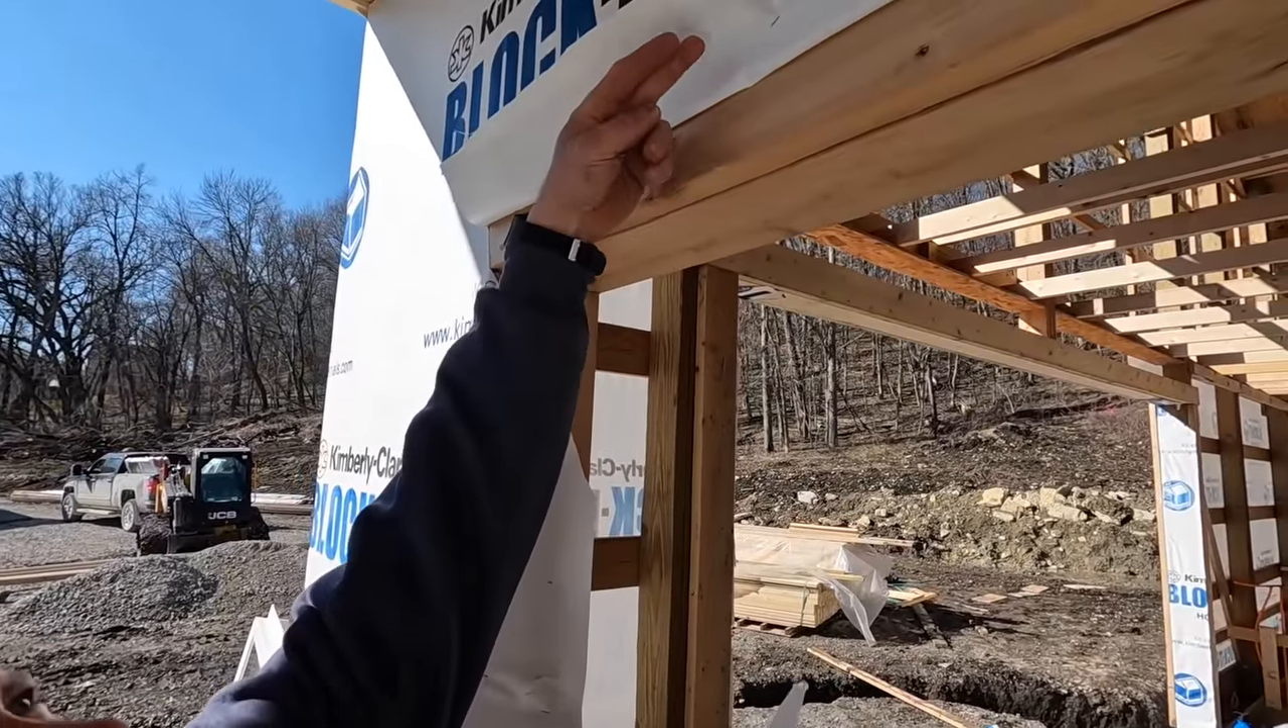As you can see, we have our house wrap folded up. That's so, once we get the window in, this will come over the flange.